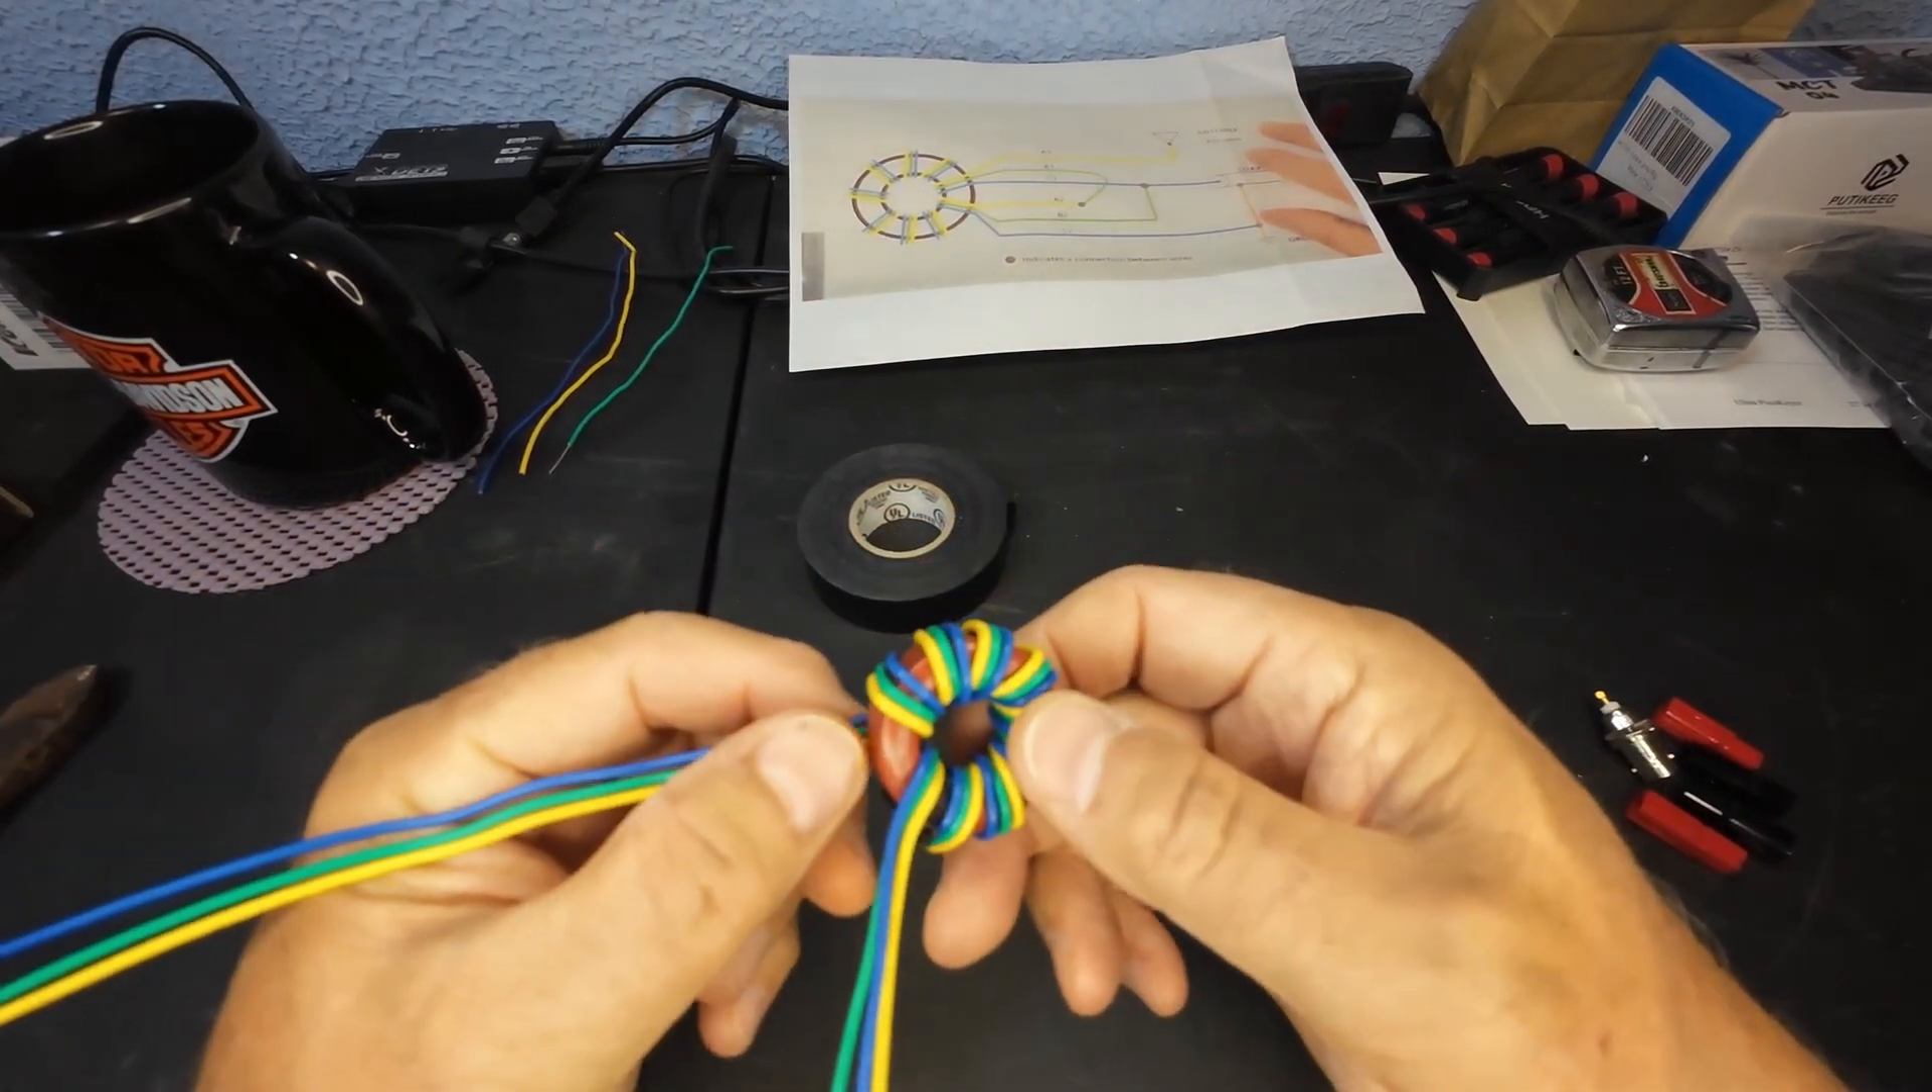So, I got the core wrapped.